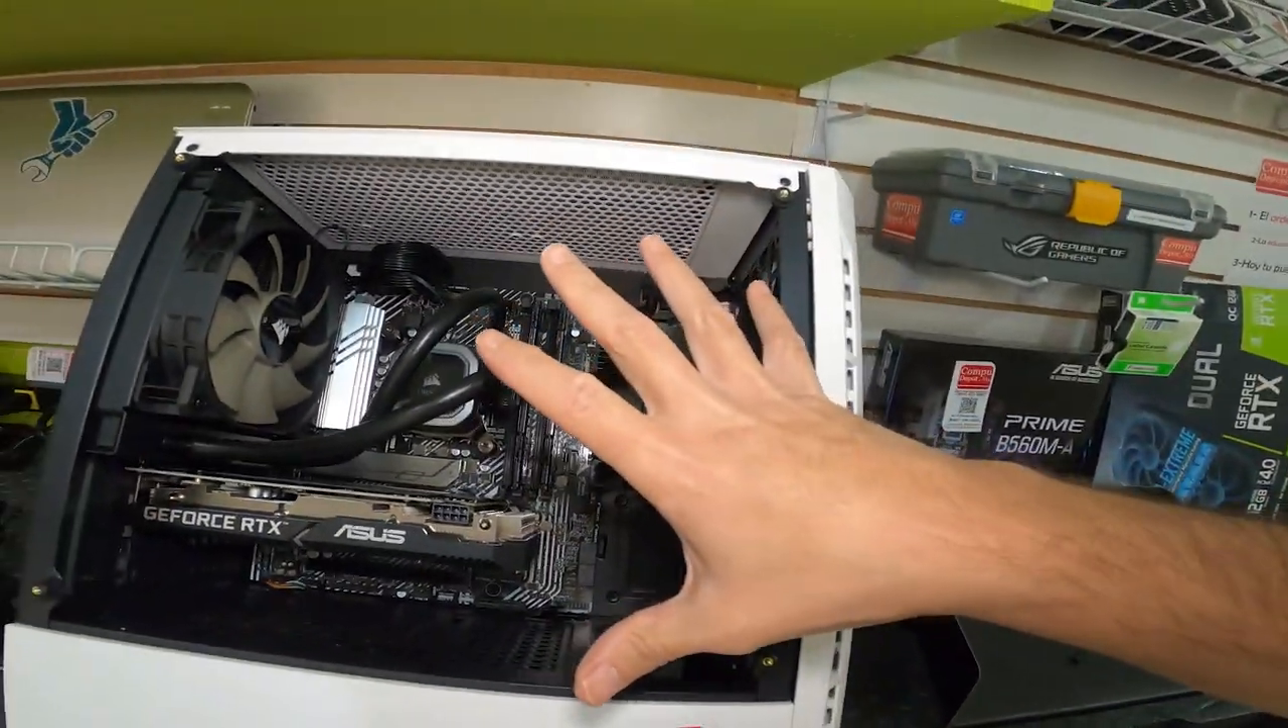Aquí falta la tapa de cristal.